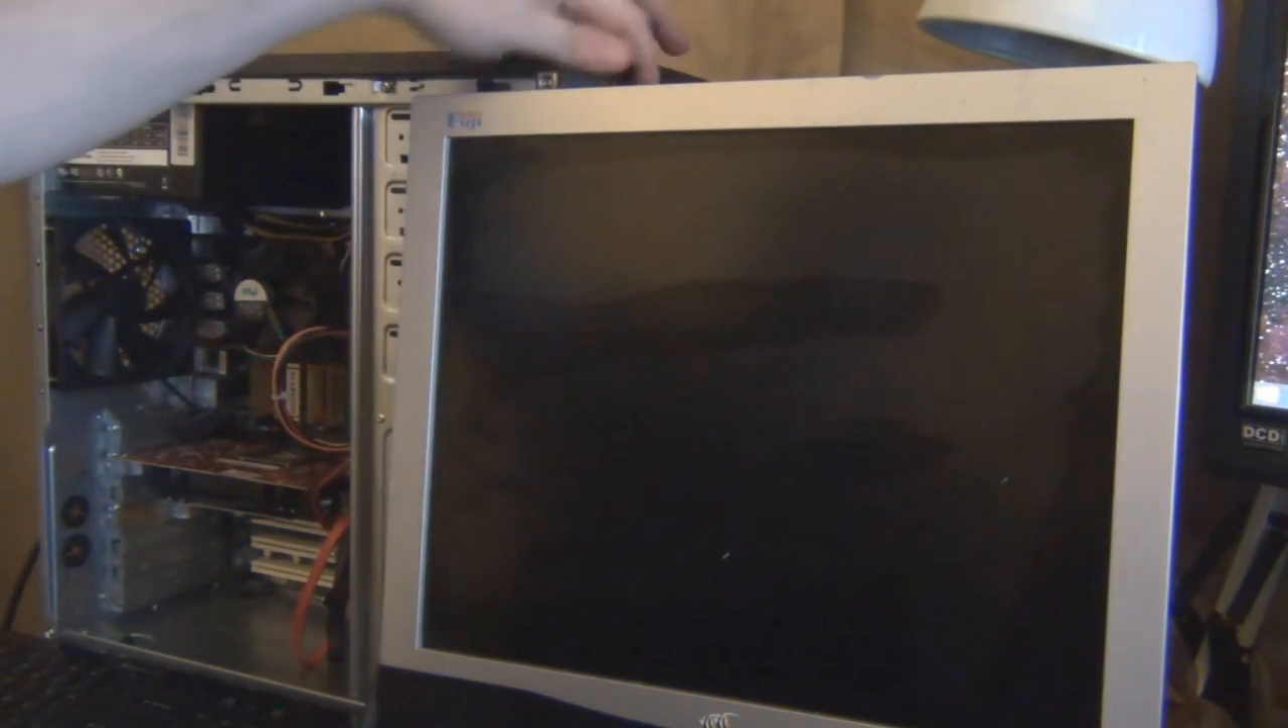And I'm not going to put the sides on yet, because it's always bad luck to put sides on a computer before you've actually posted it.